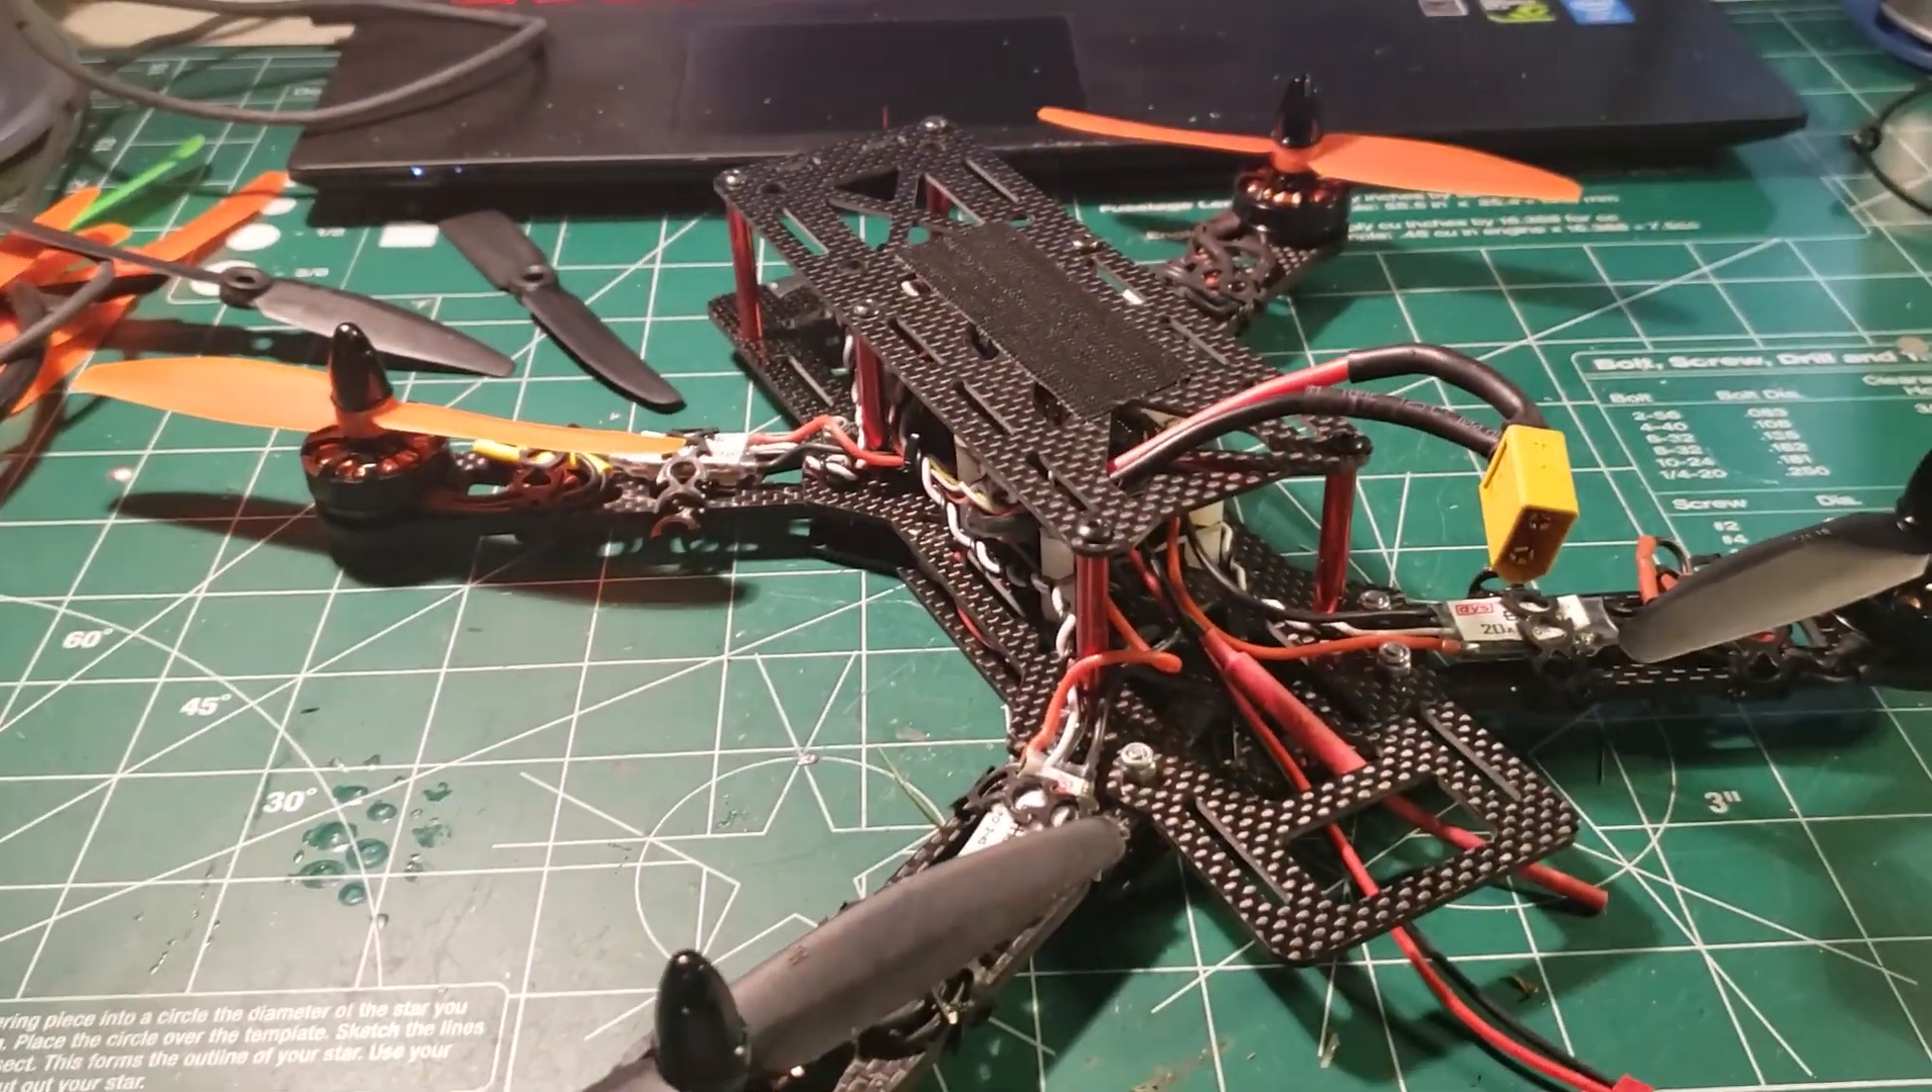I've got my props on.